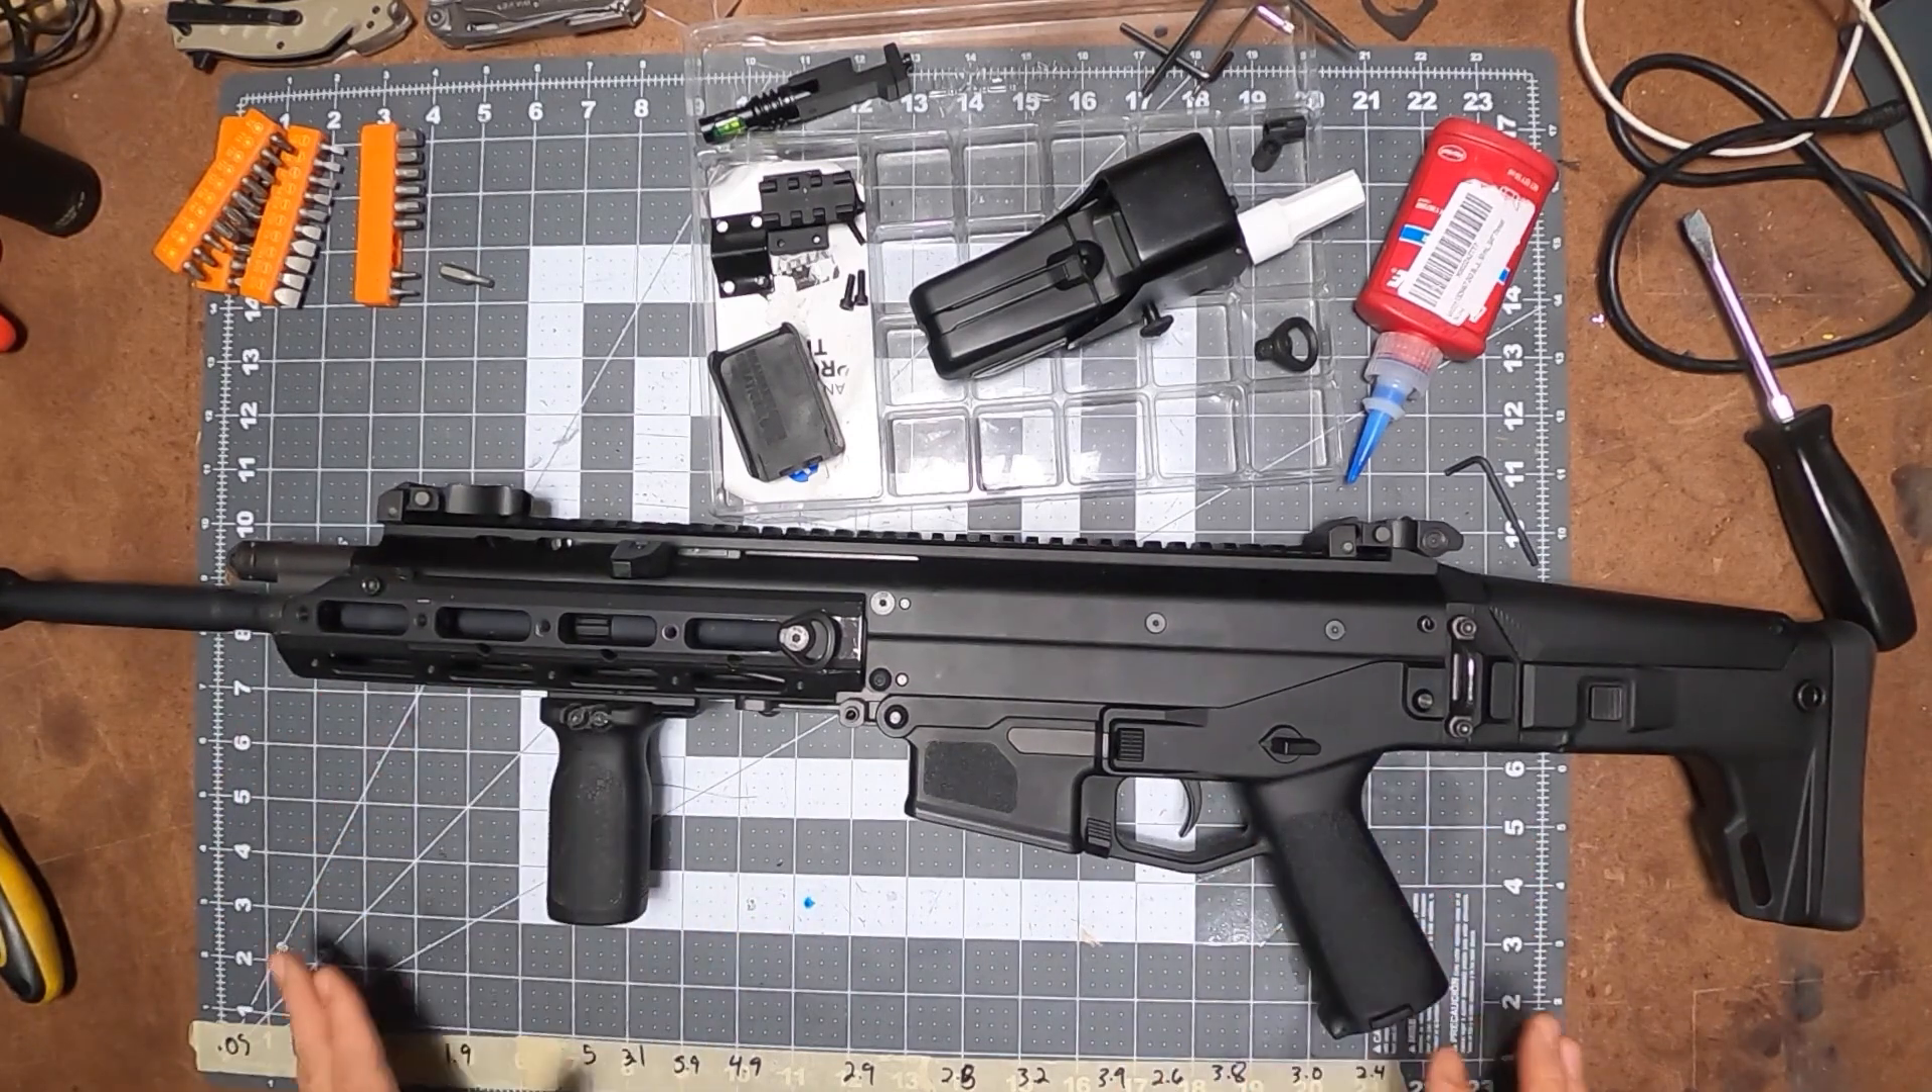Foregrip's on that's where i like it.